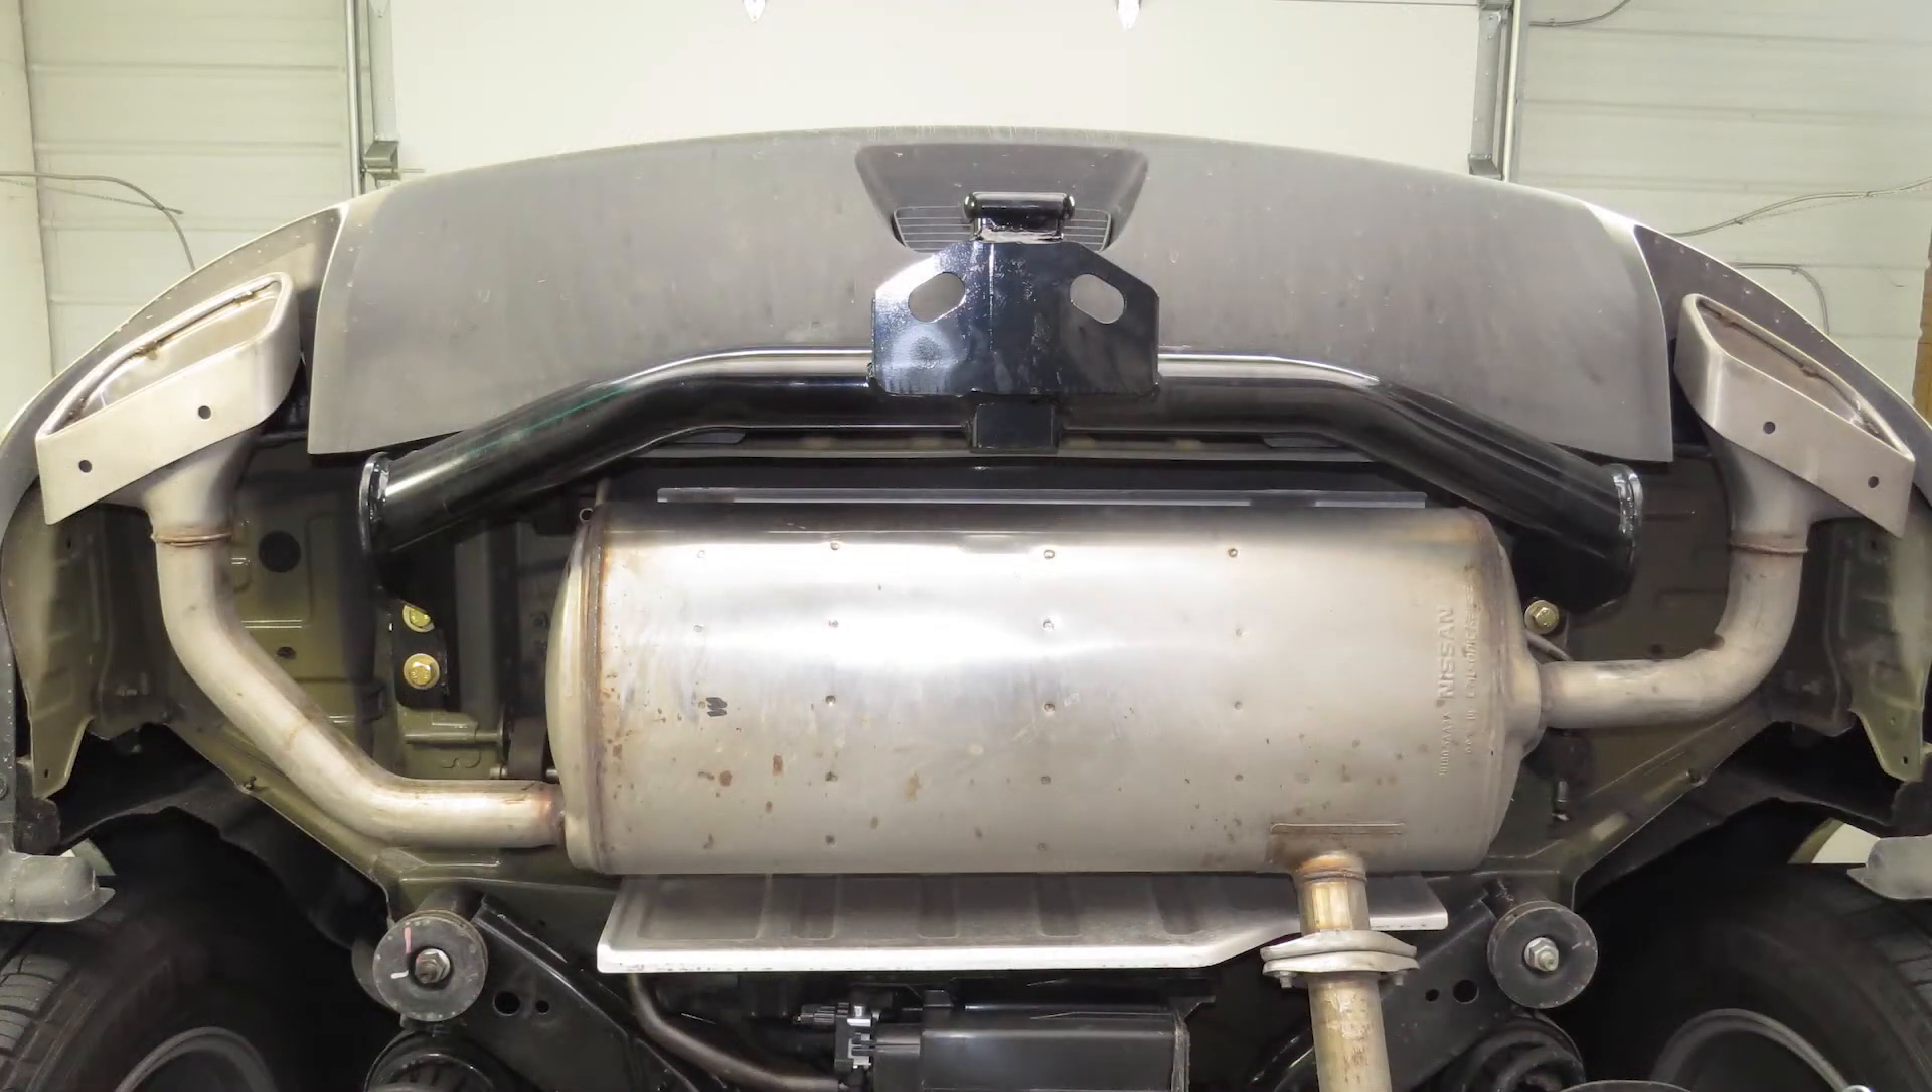And just like that, our hitch is installed and we're ready to hit the road.